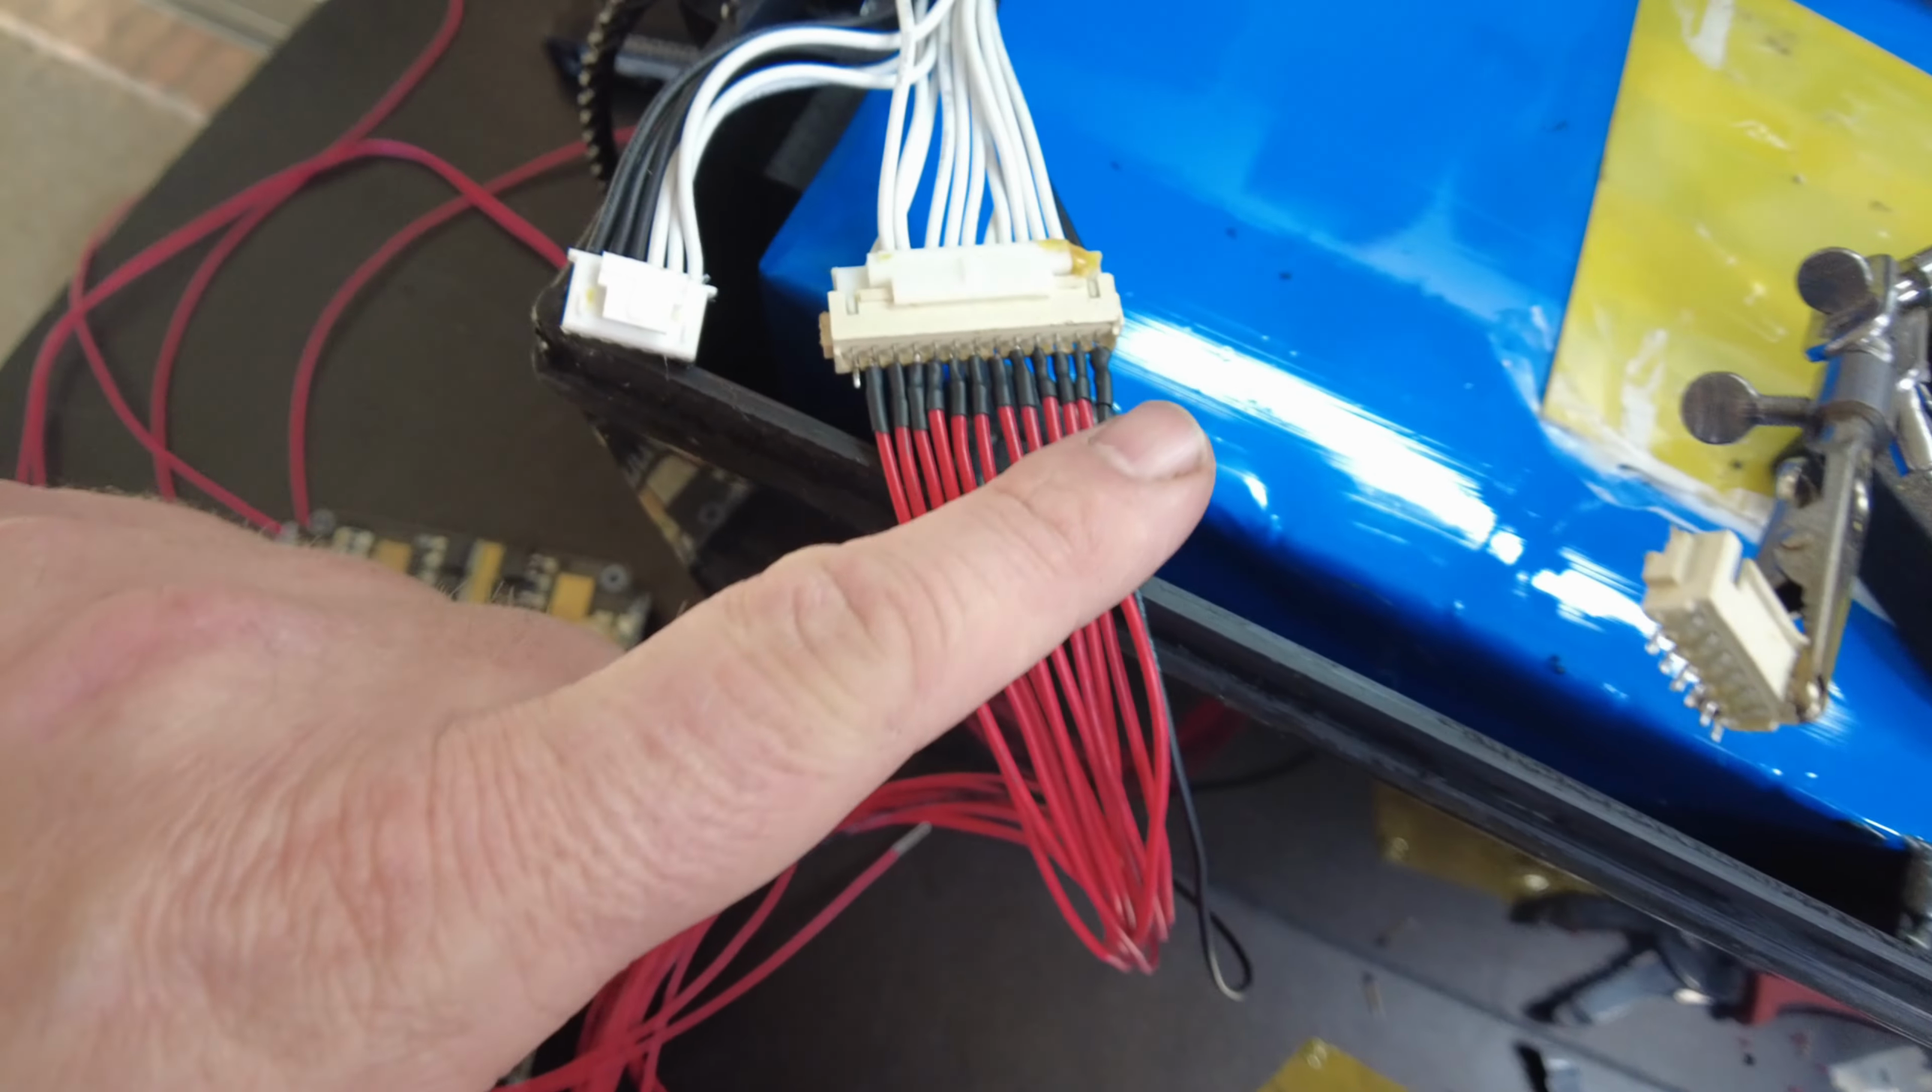I've got this one connector already soldered up, and I've got heat shrink all around it.